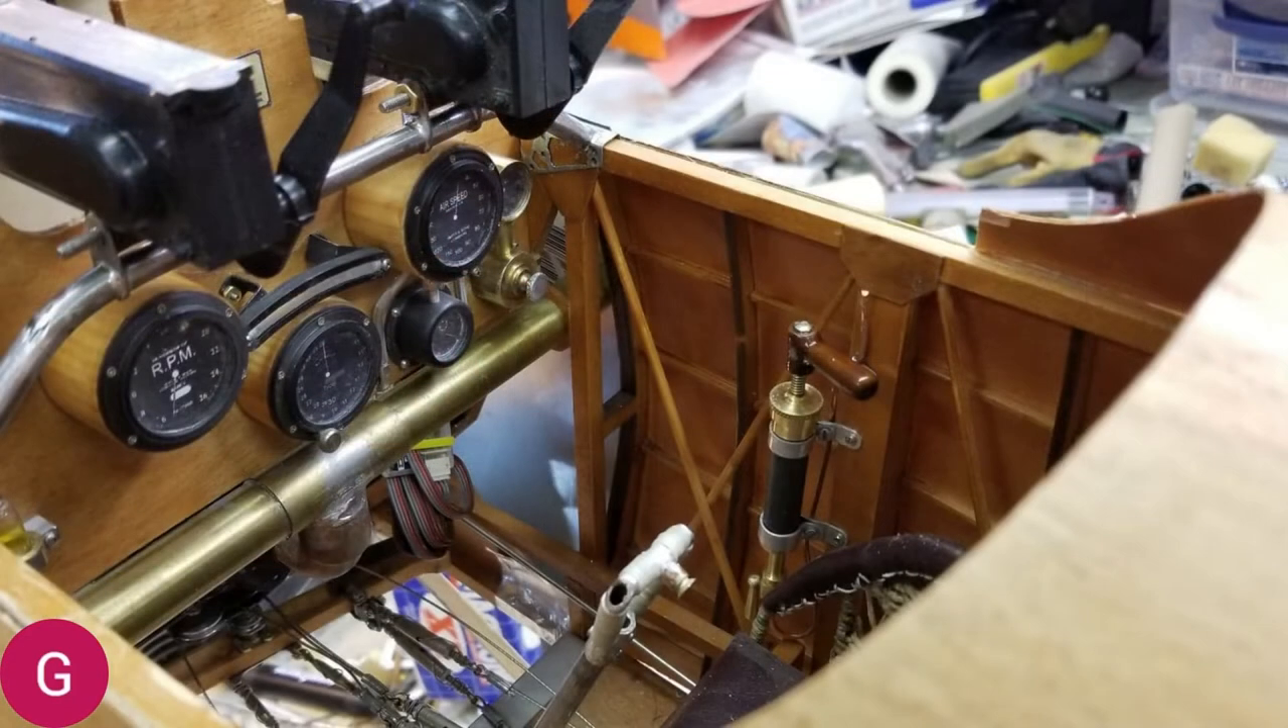And here is the finished air pump mounted inside the cockpit. You can see it right there, just right of center.